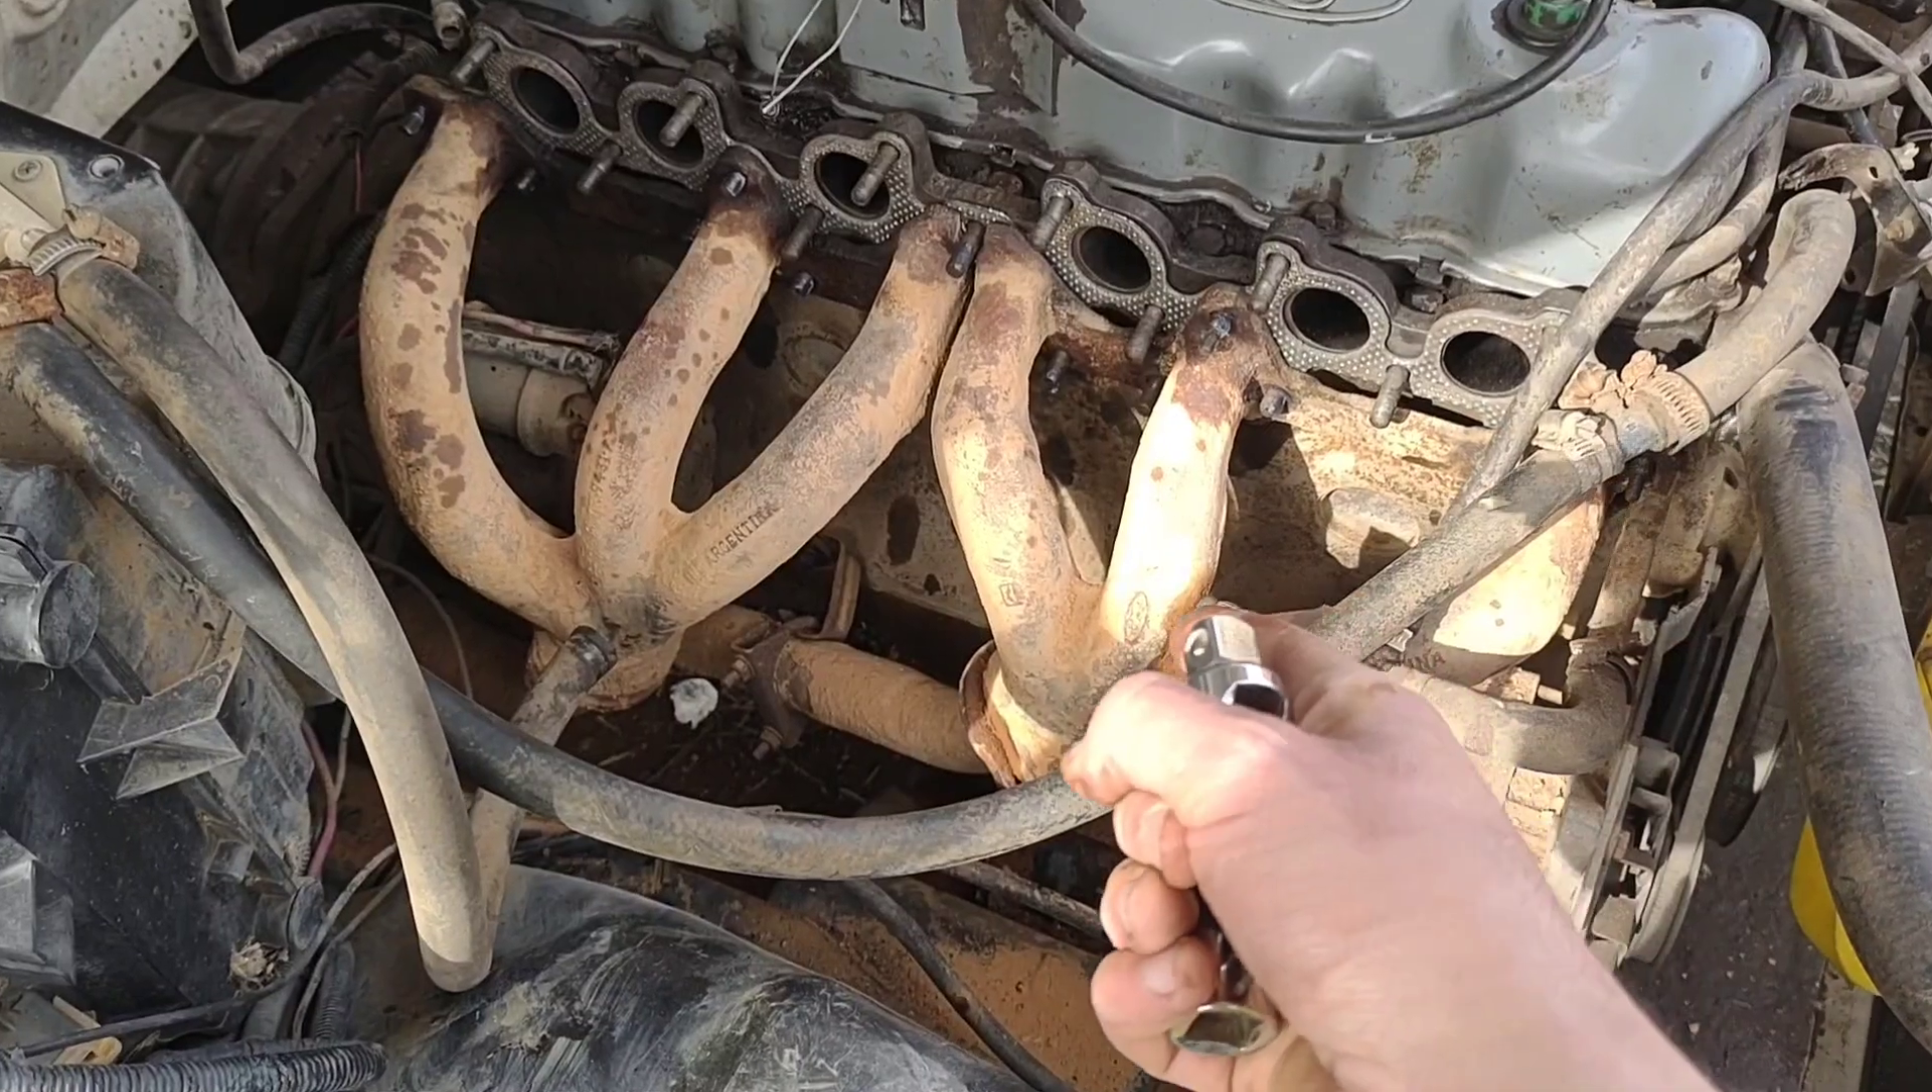Ahí ya coloqué el escape Y ahora vamos a poner Todas las tuercas.